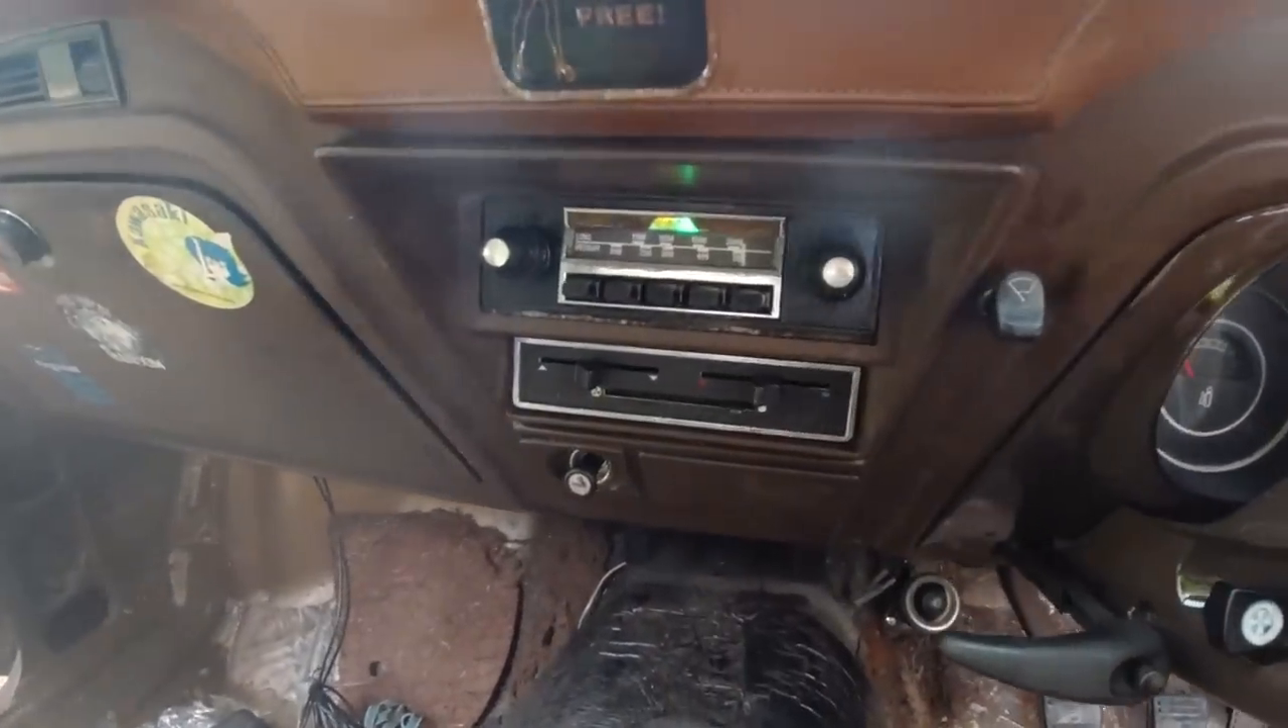Radio's in and running all good enough.